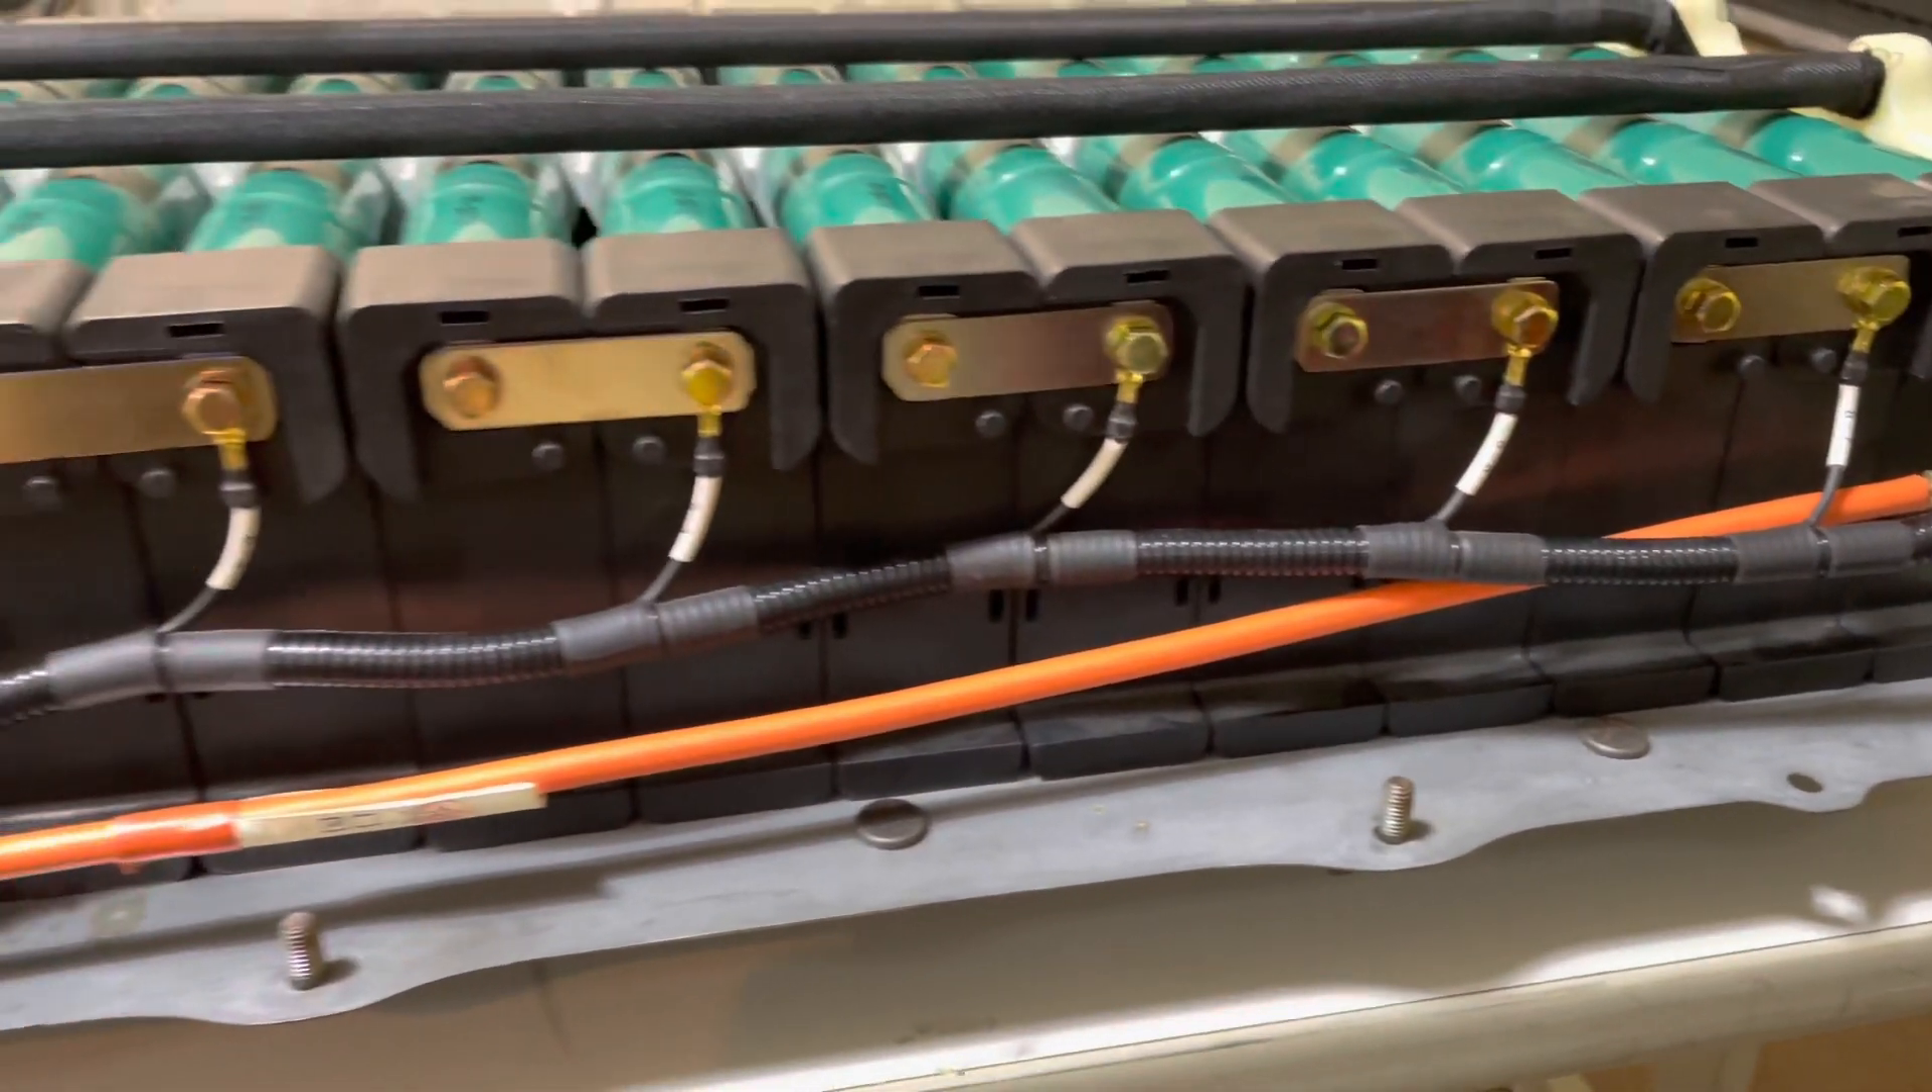And for reference, here's a wide angle shot of how your voltage acquisition wiring harness should look once it's complete on this side.